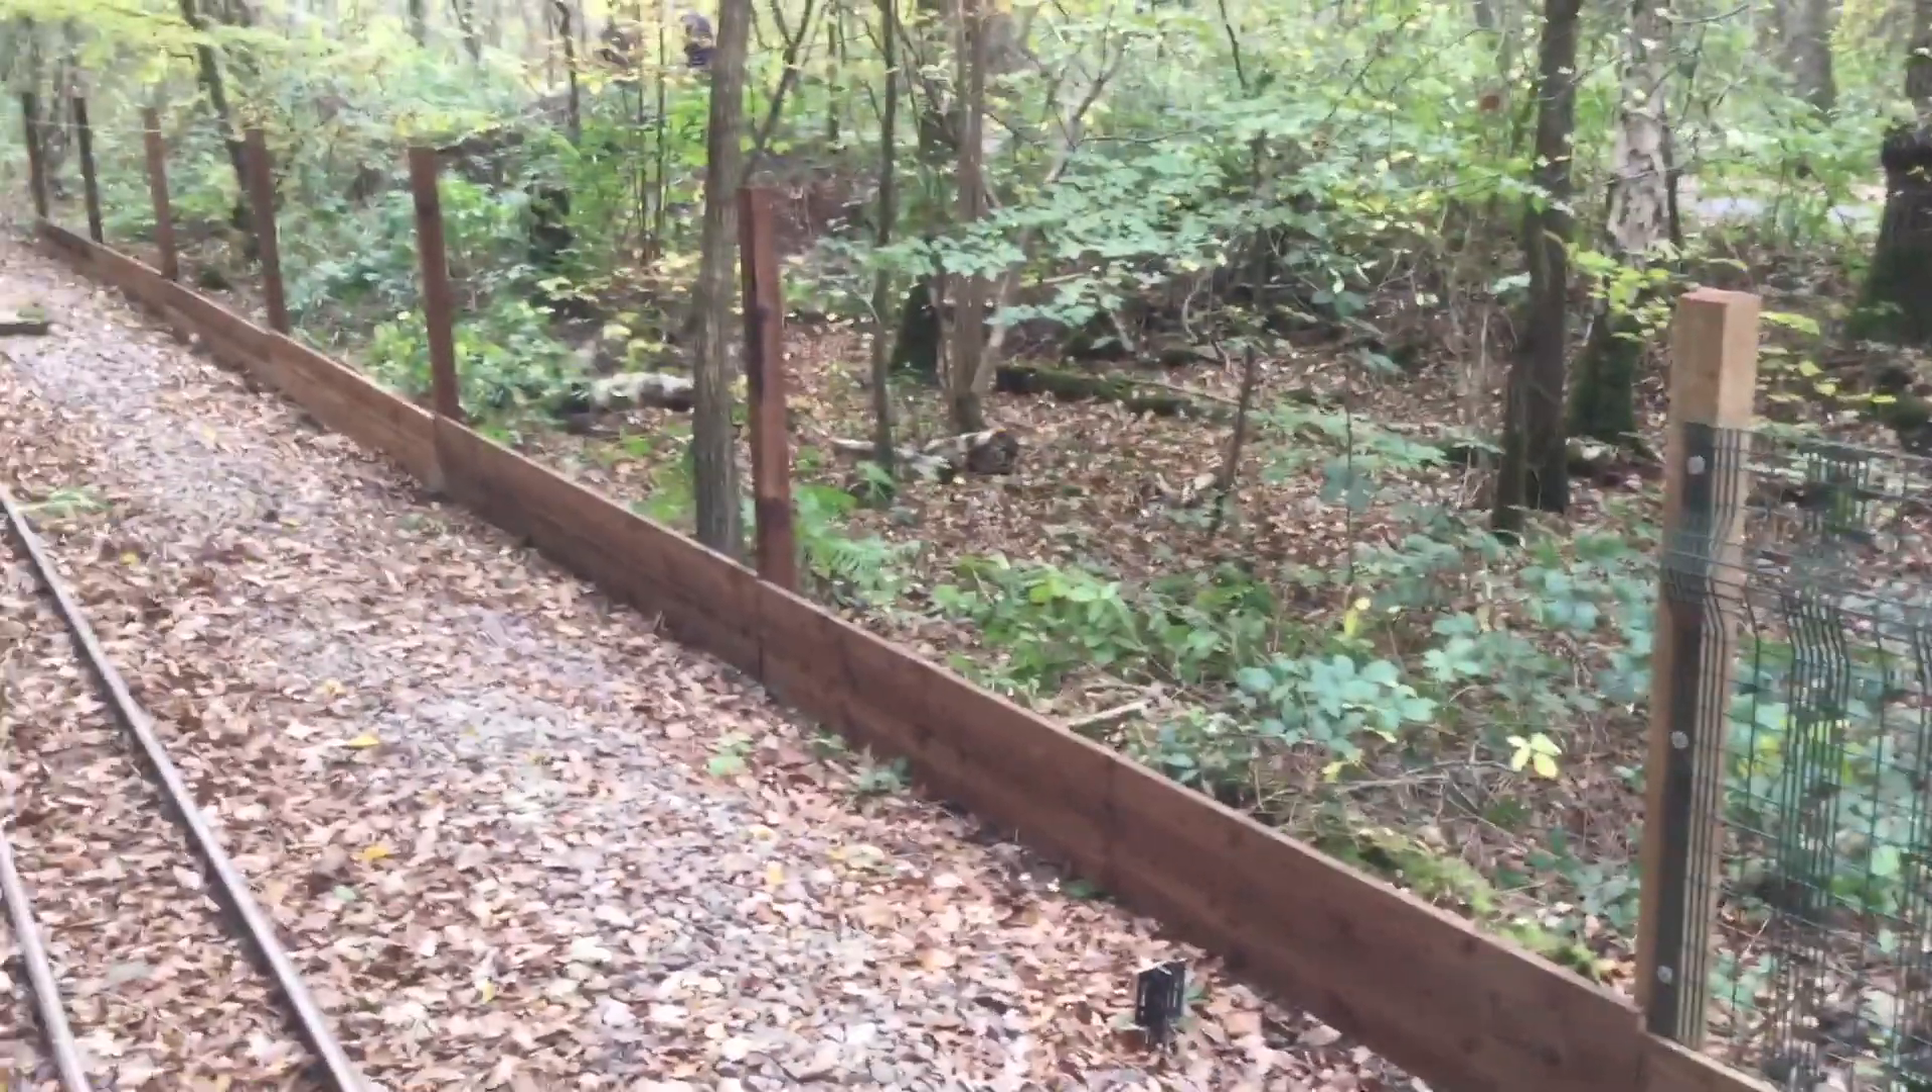So we haven't put the railings up. We left it open overnight.